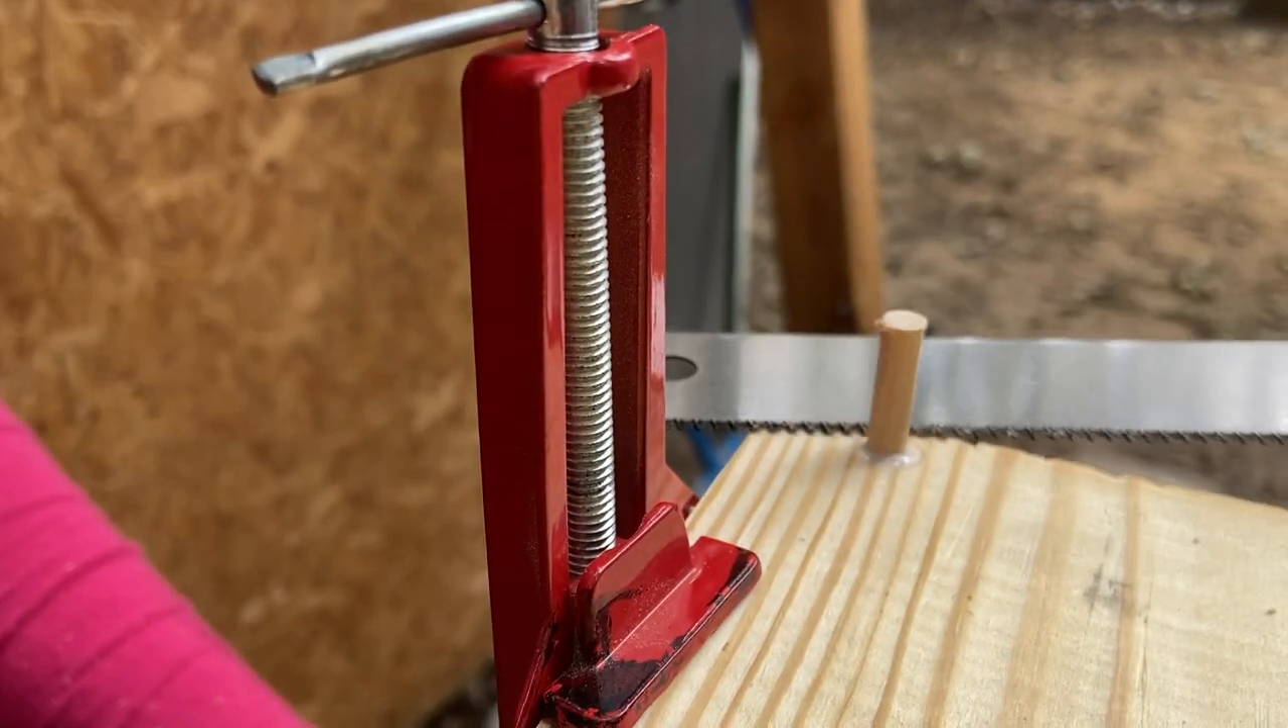Here is the last dowel we've put in place.